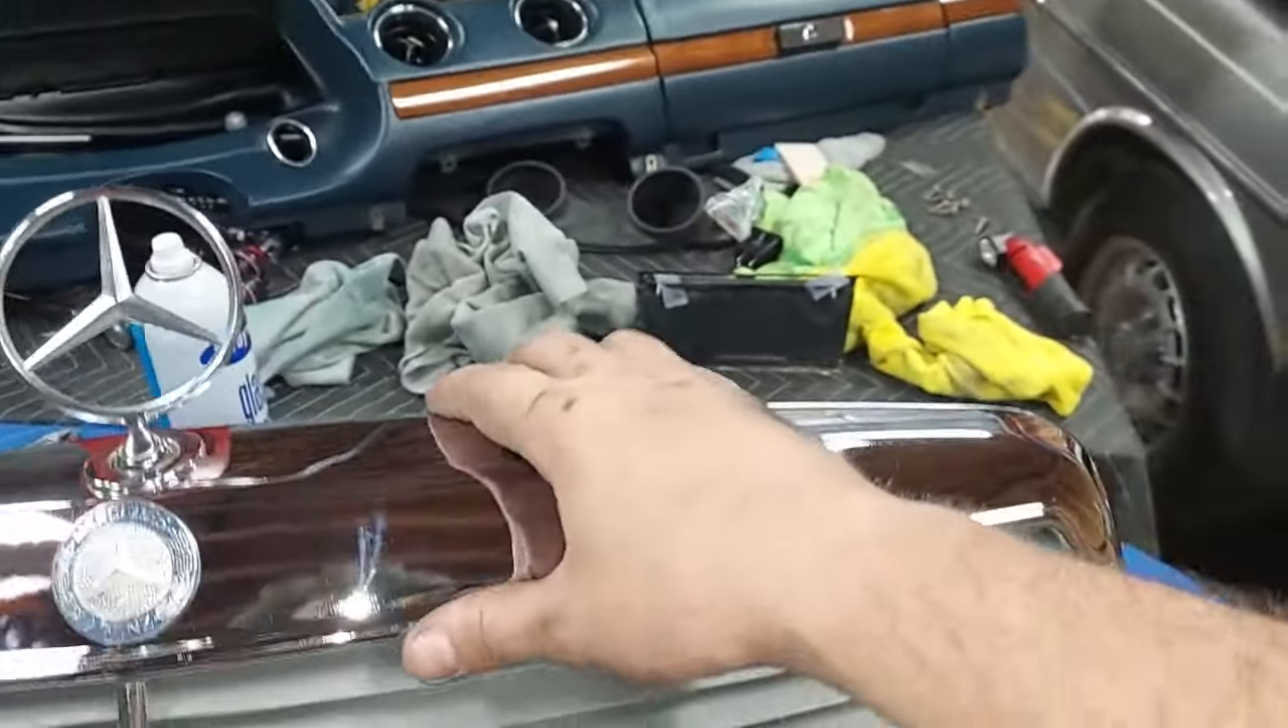Brand new grille. Got the original logo back on here.